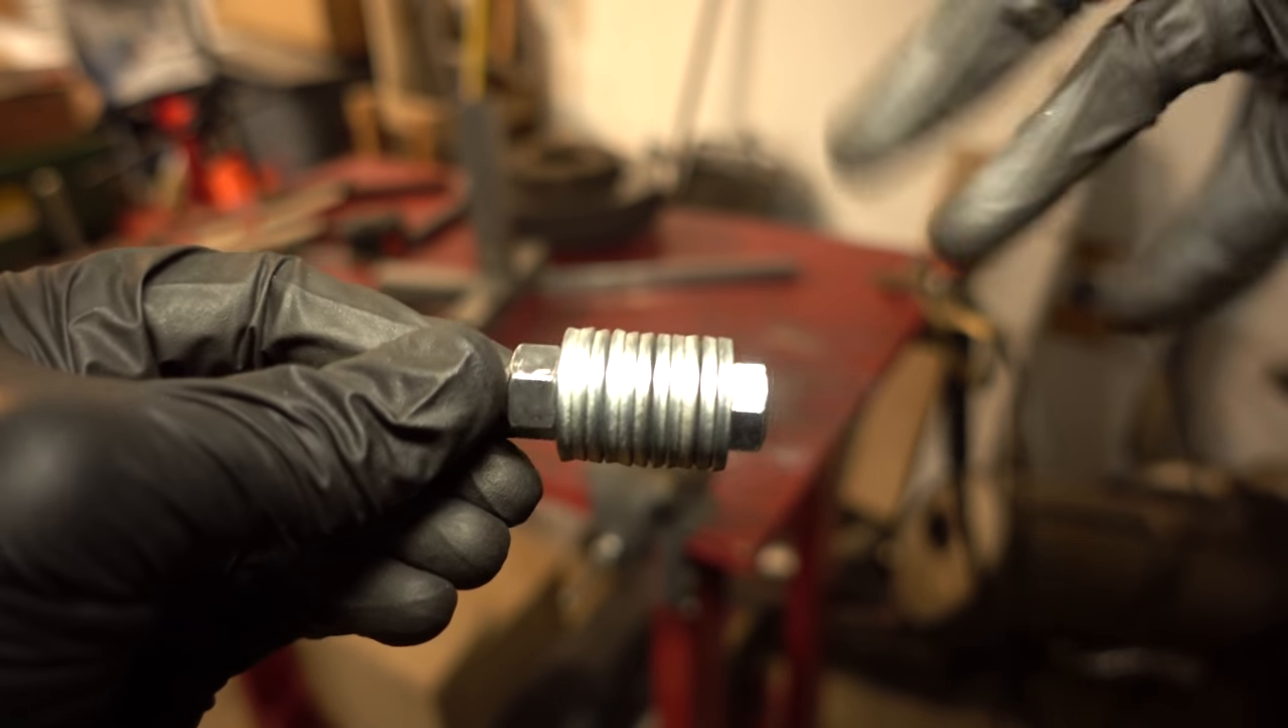This is a stack of 11 washers on a 3 8 inch bolt and I tighten down the nut to keep everything together.